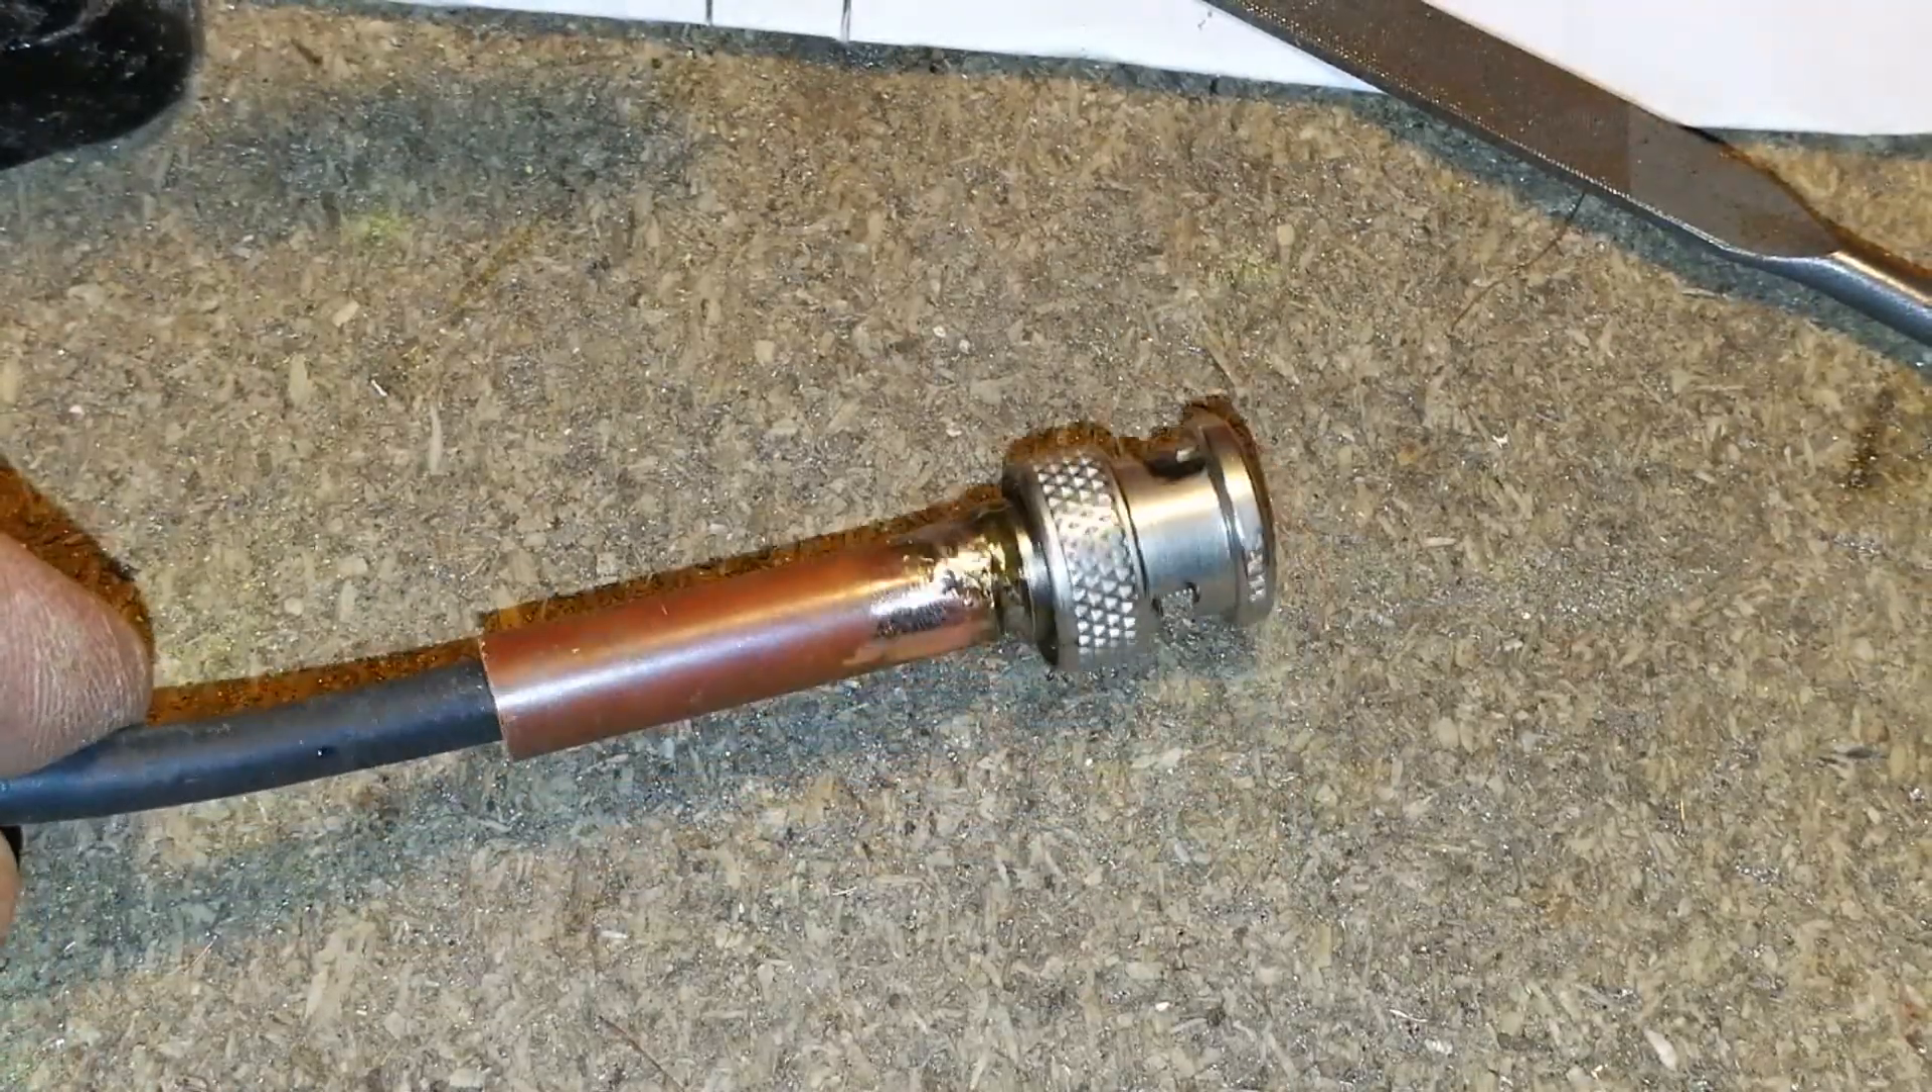J'ai réussi d'une part à sortir le manchon arrière du raccord d'origine et par dessus j'ai donc mis ce tube de cuivre.